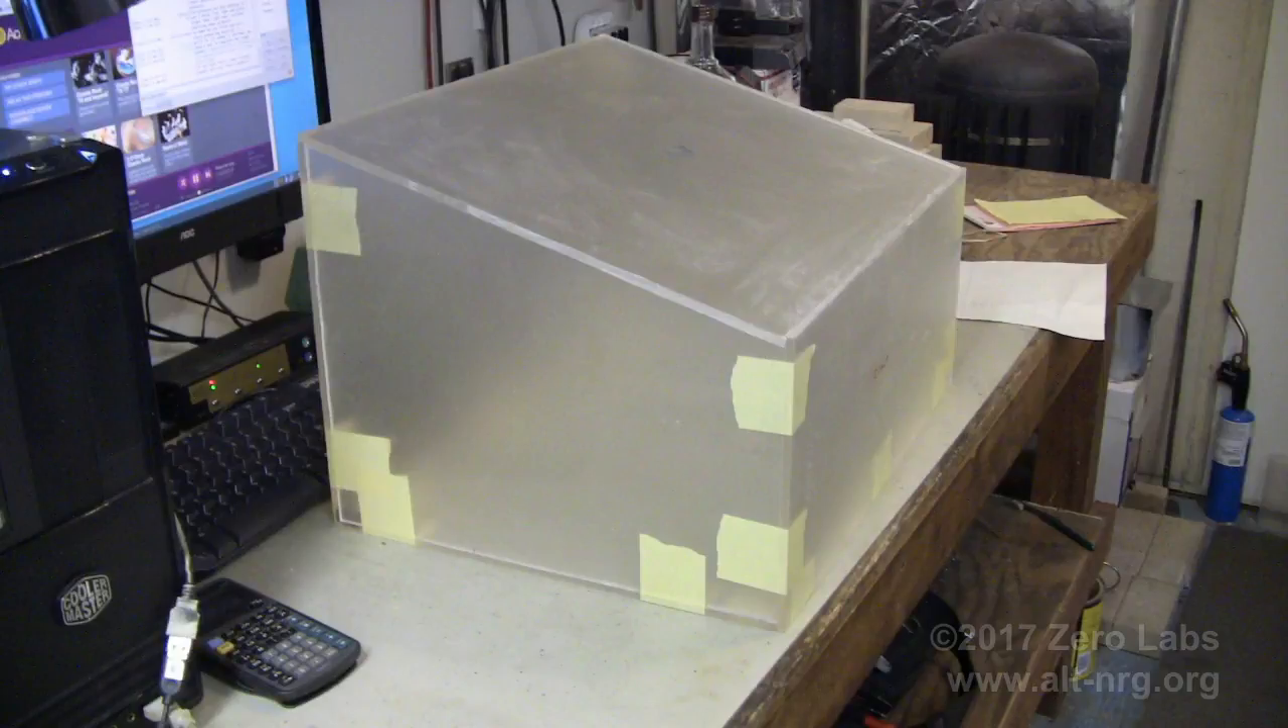I've test fit all of my pieces together simply by assembling them at the corners with some two inch wide masking tape.